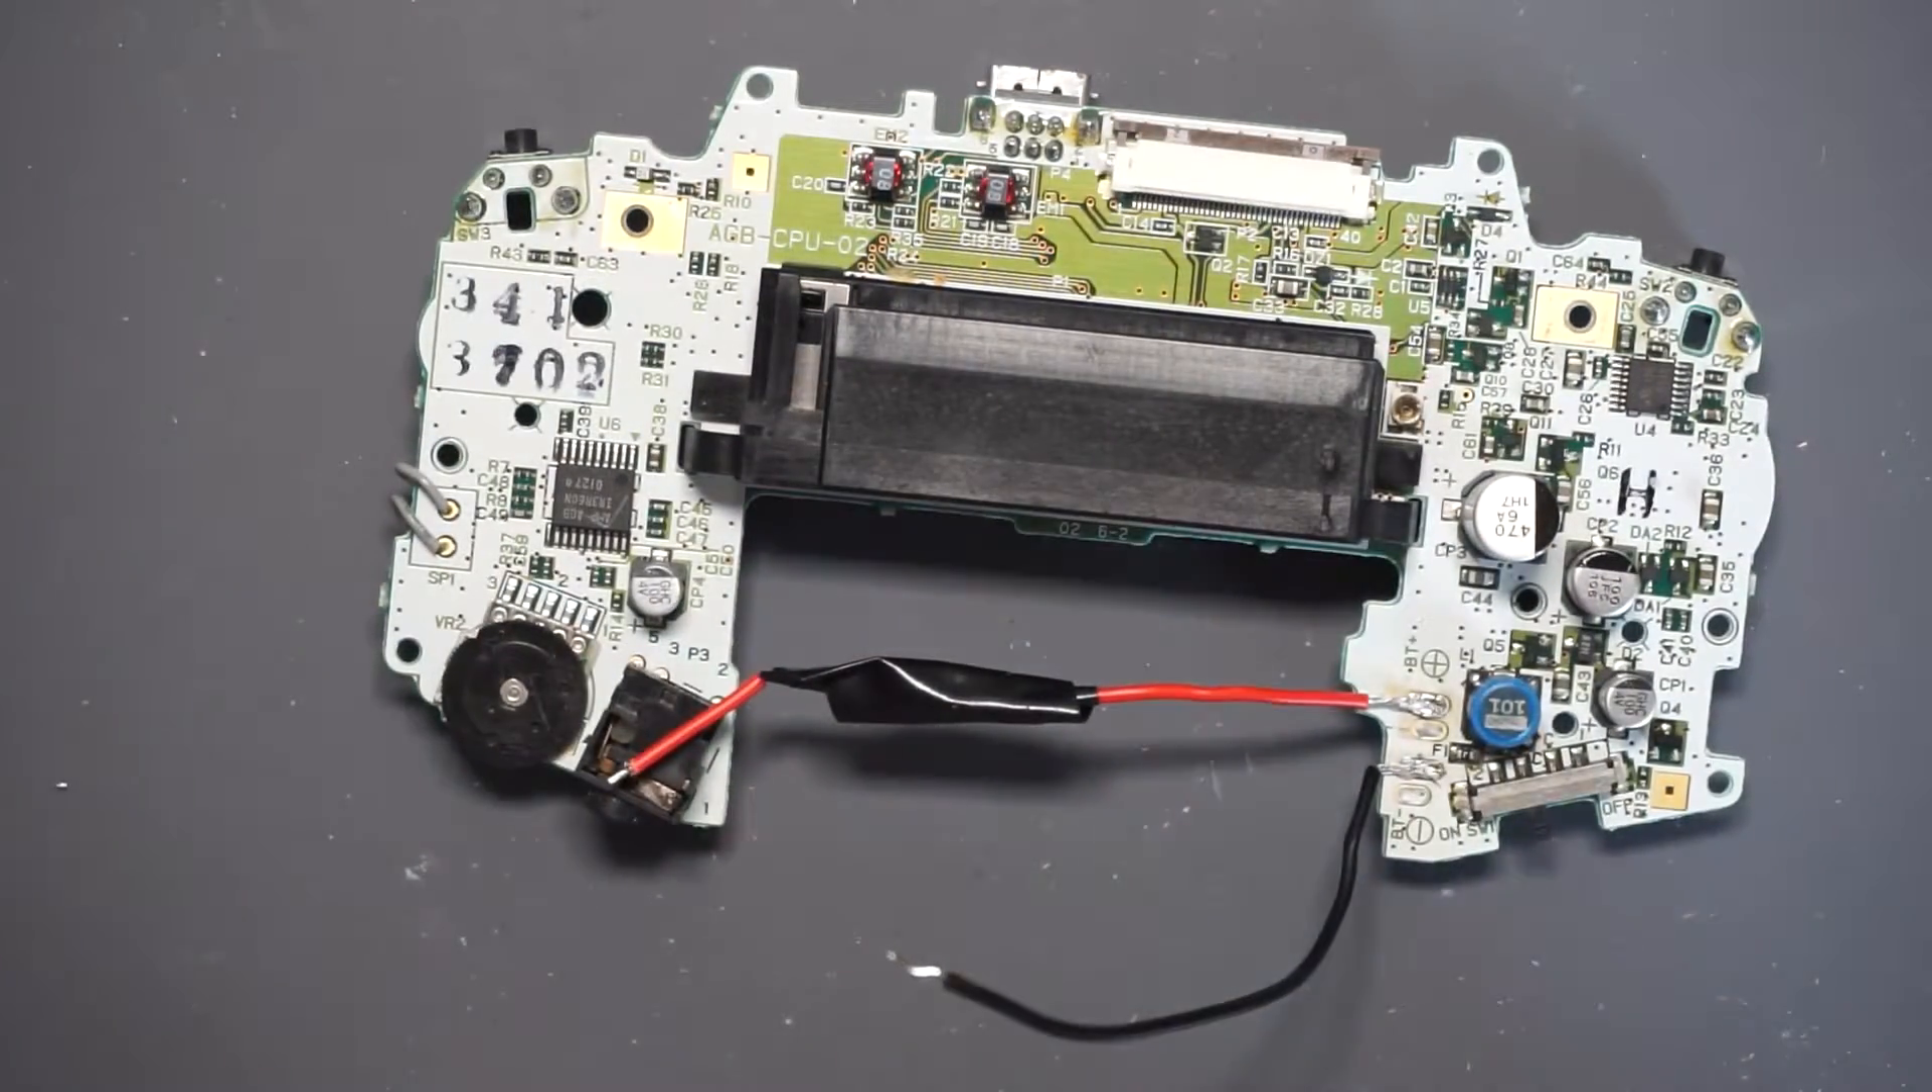Okay so now i've got the two wires hooked up to terminals on the console.